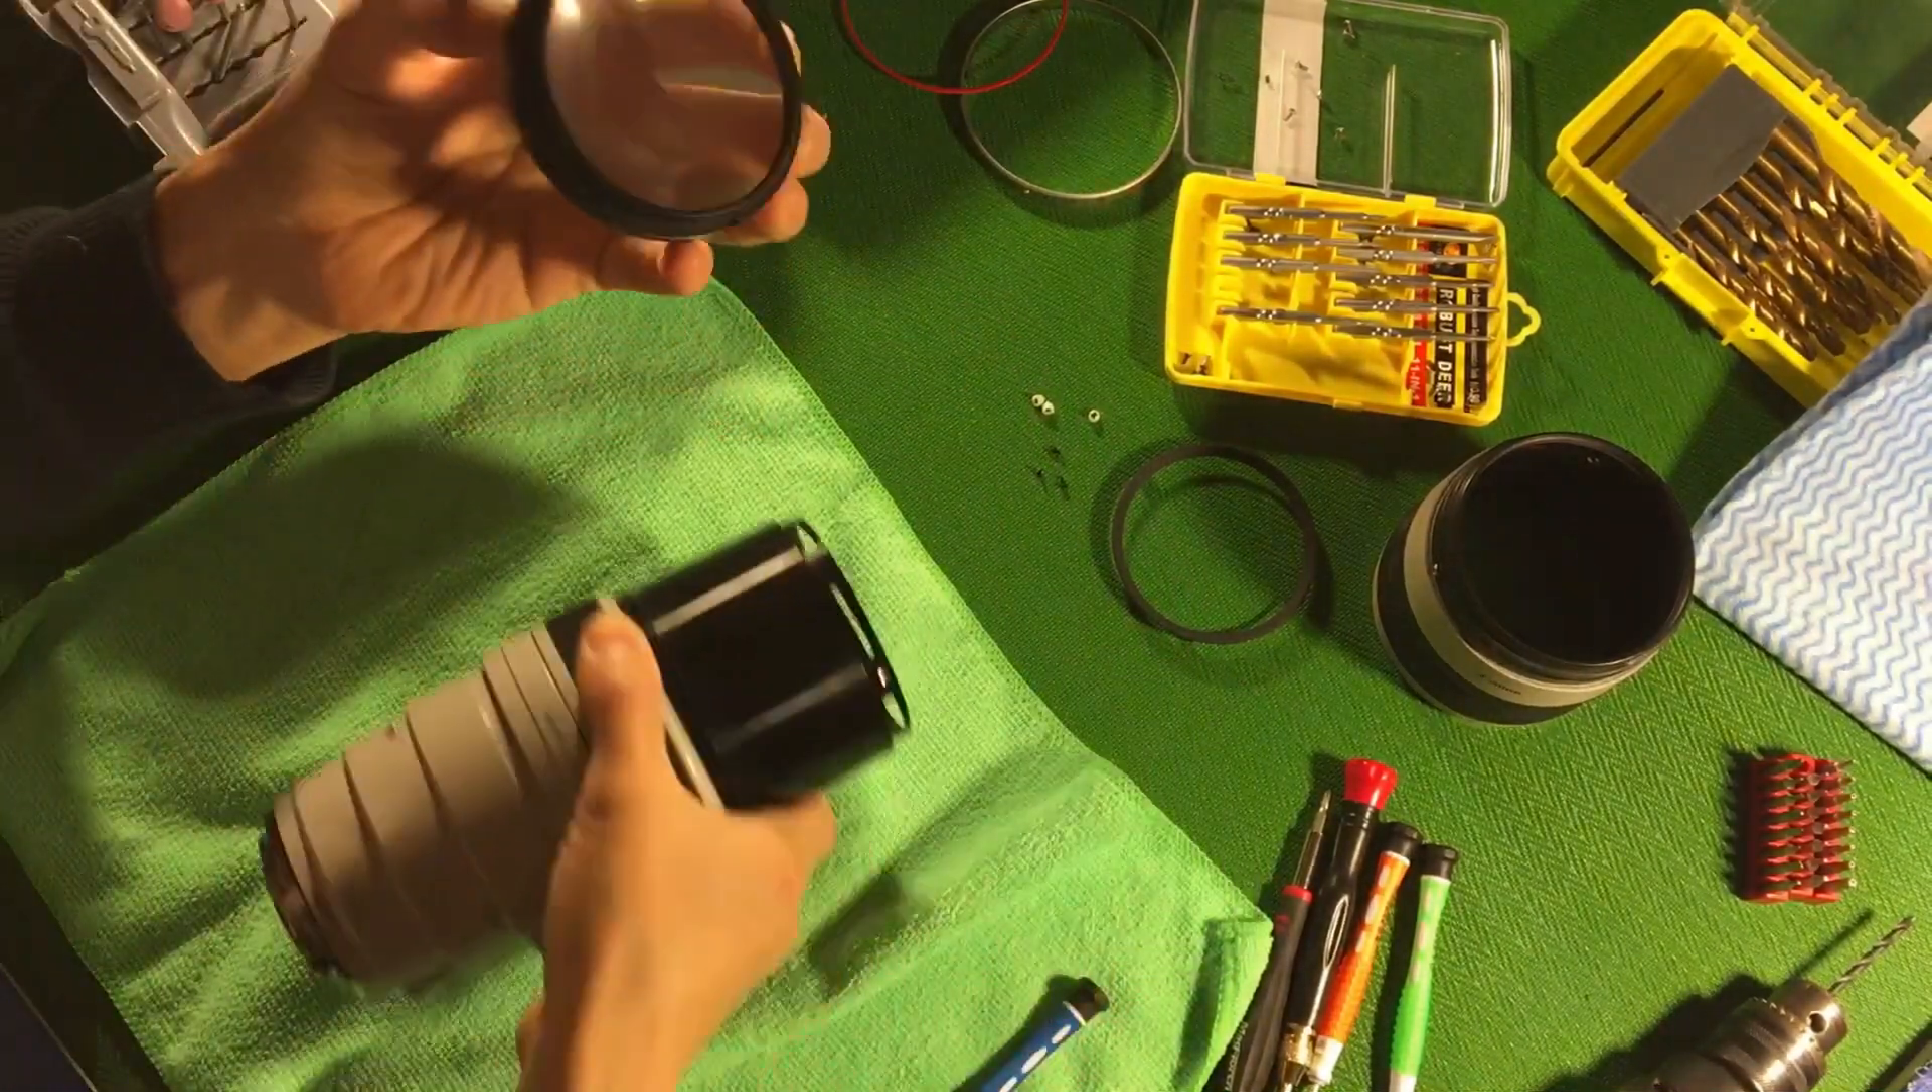Okay, the front element is out.